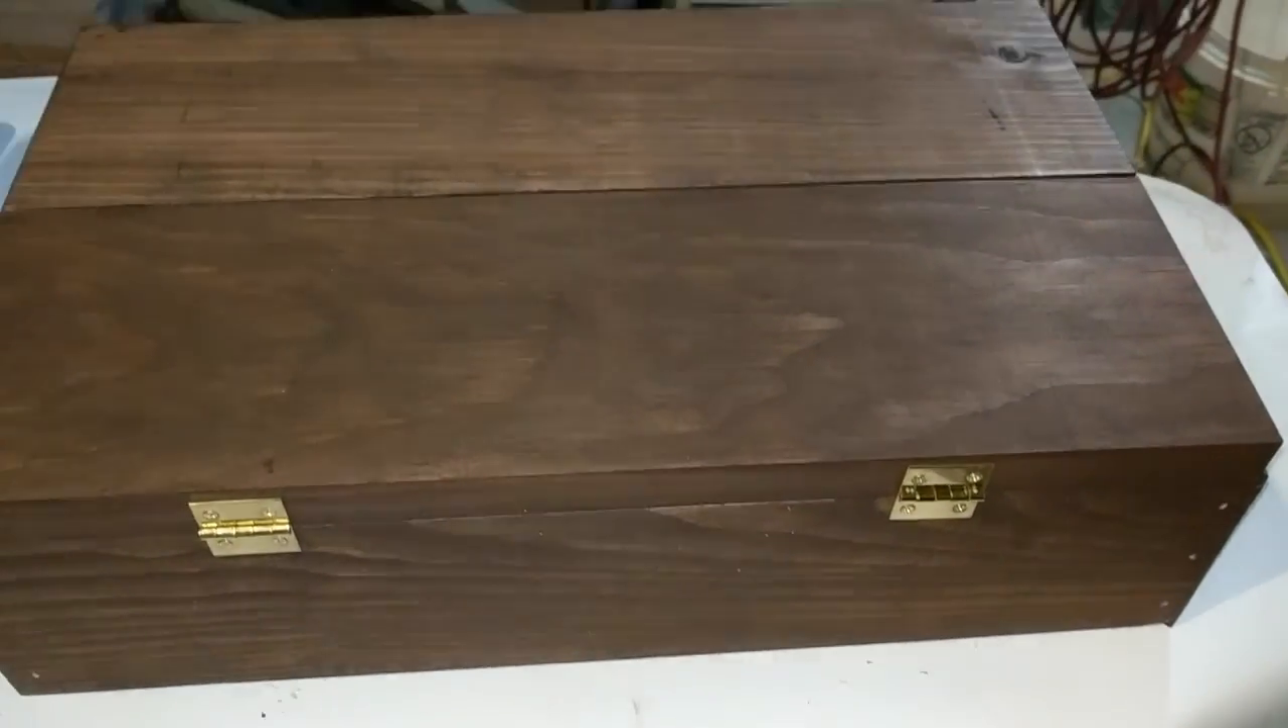All right our hinges are in our hinges are in.